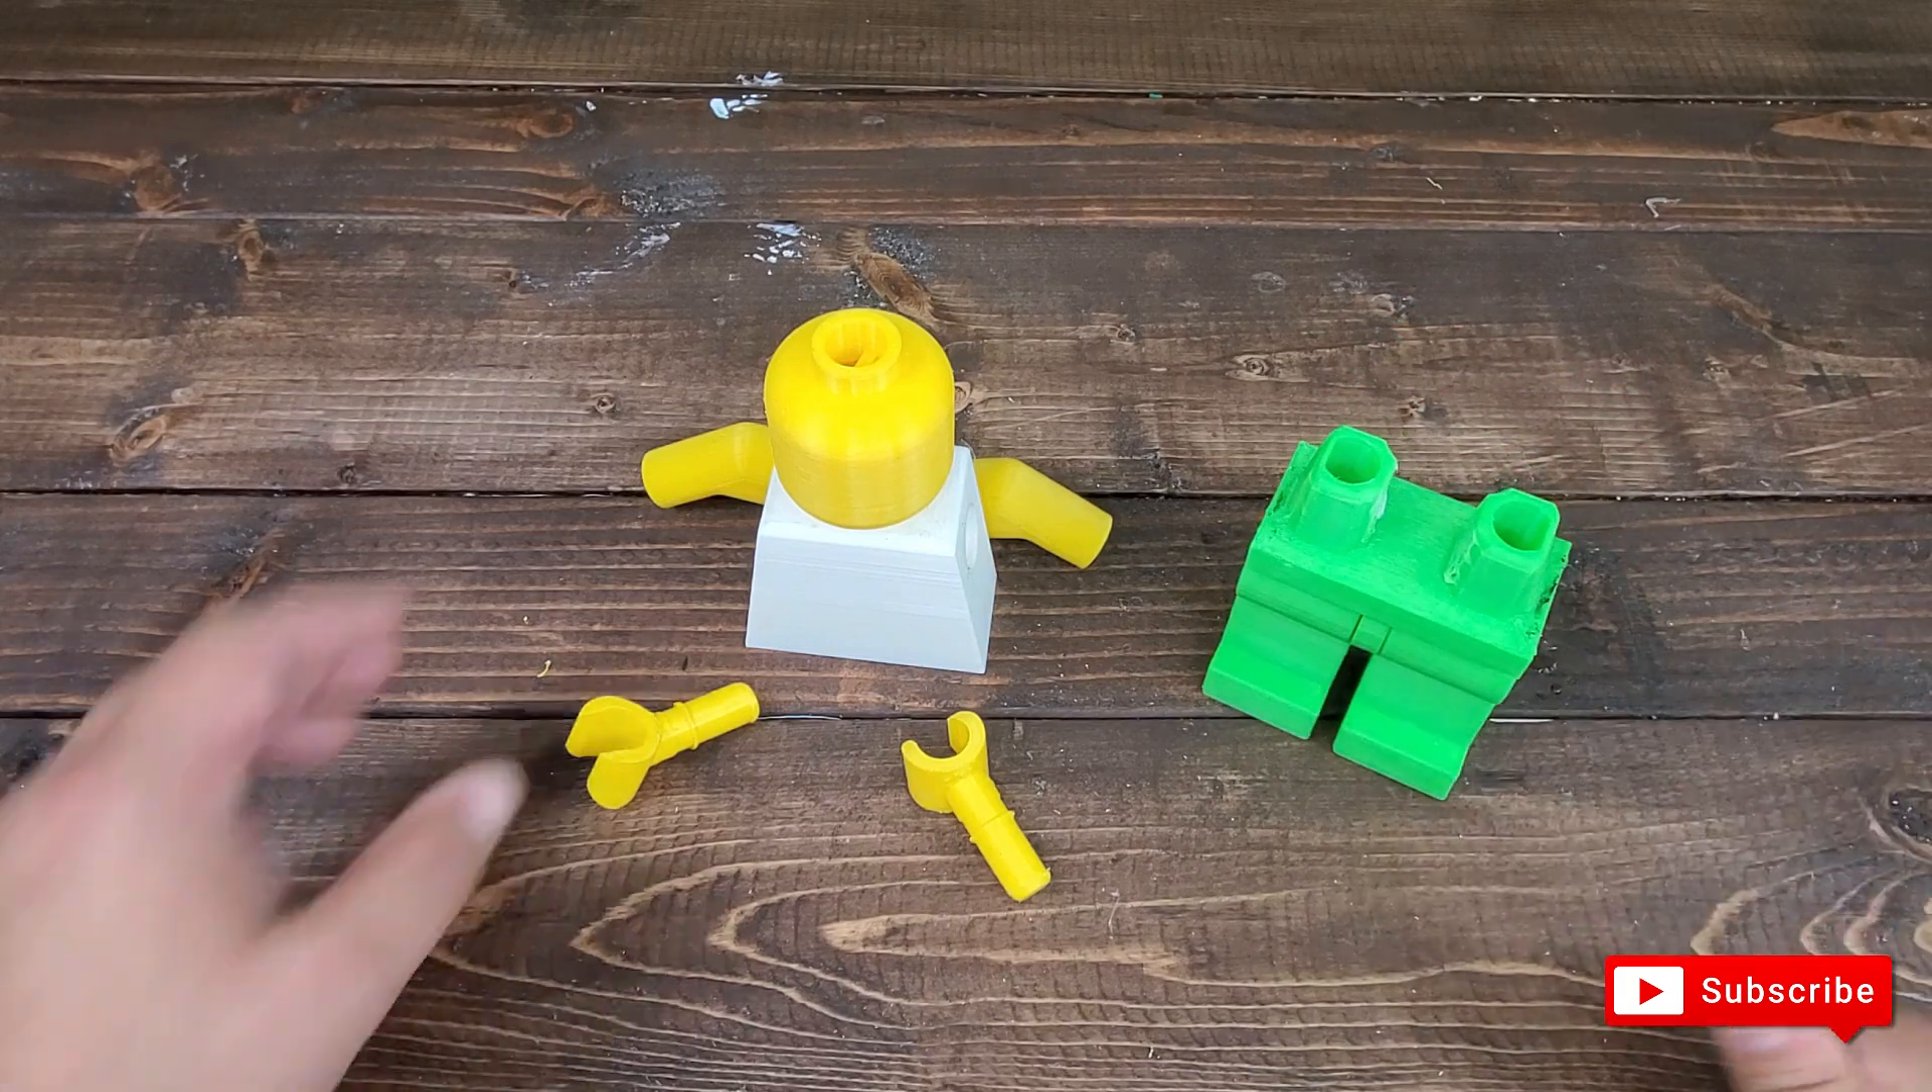Uh so i went ahead i already put the head in.